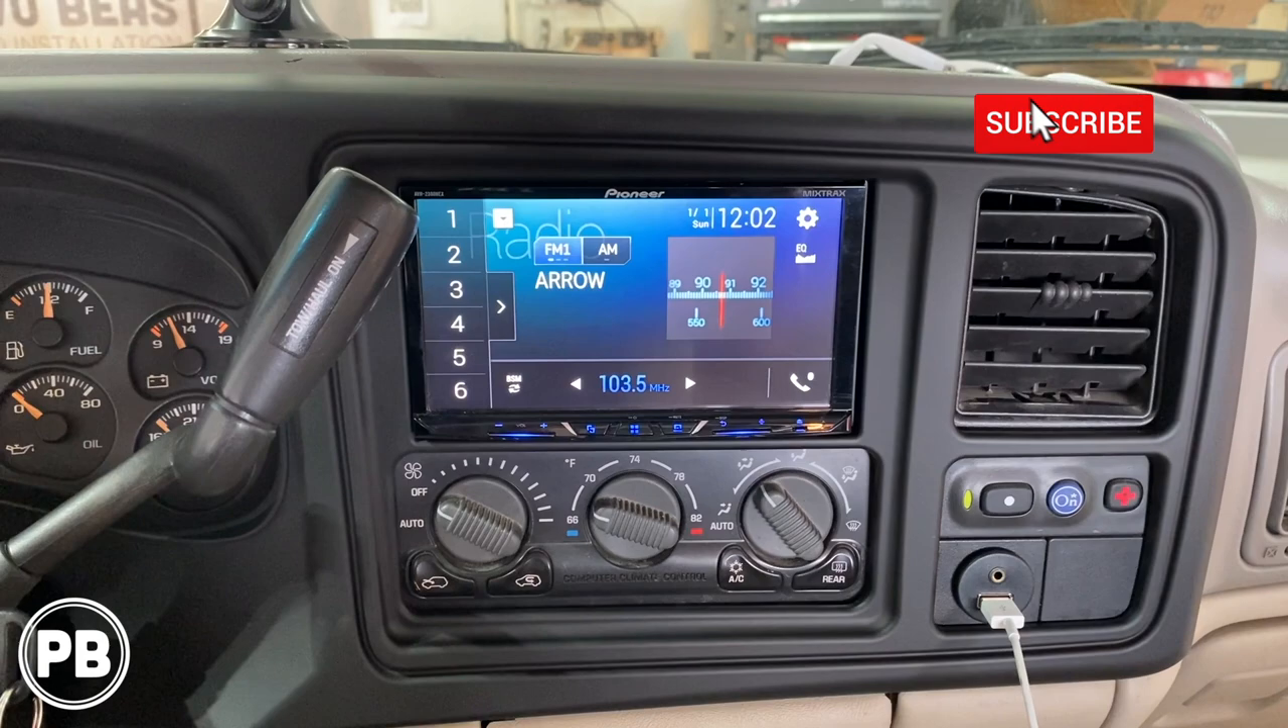Okay radio is all back in.